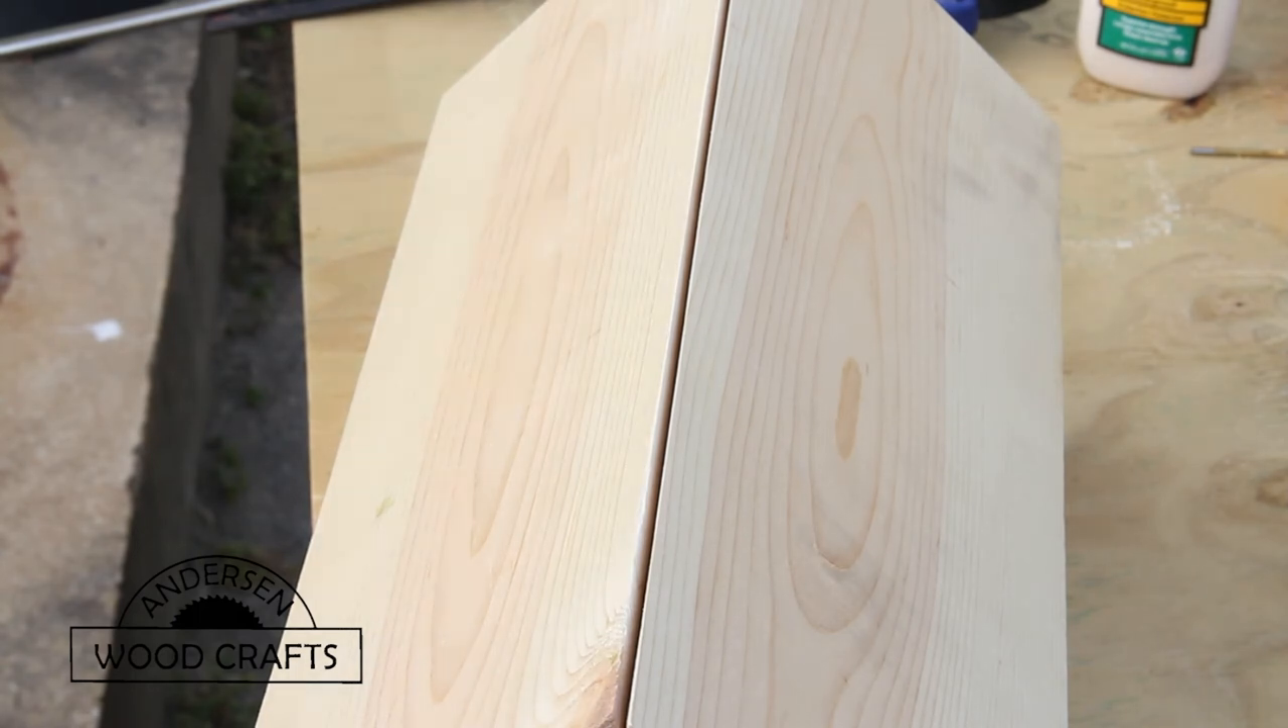The pieces of the roof that come to the peak are not meeting. The issue was on the roof supports. Those 45 degree cuts I made were not exactly 45 degrees. They were probably actually somewhere in the neighborhood of 46, maybe 47 degrees.